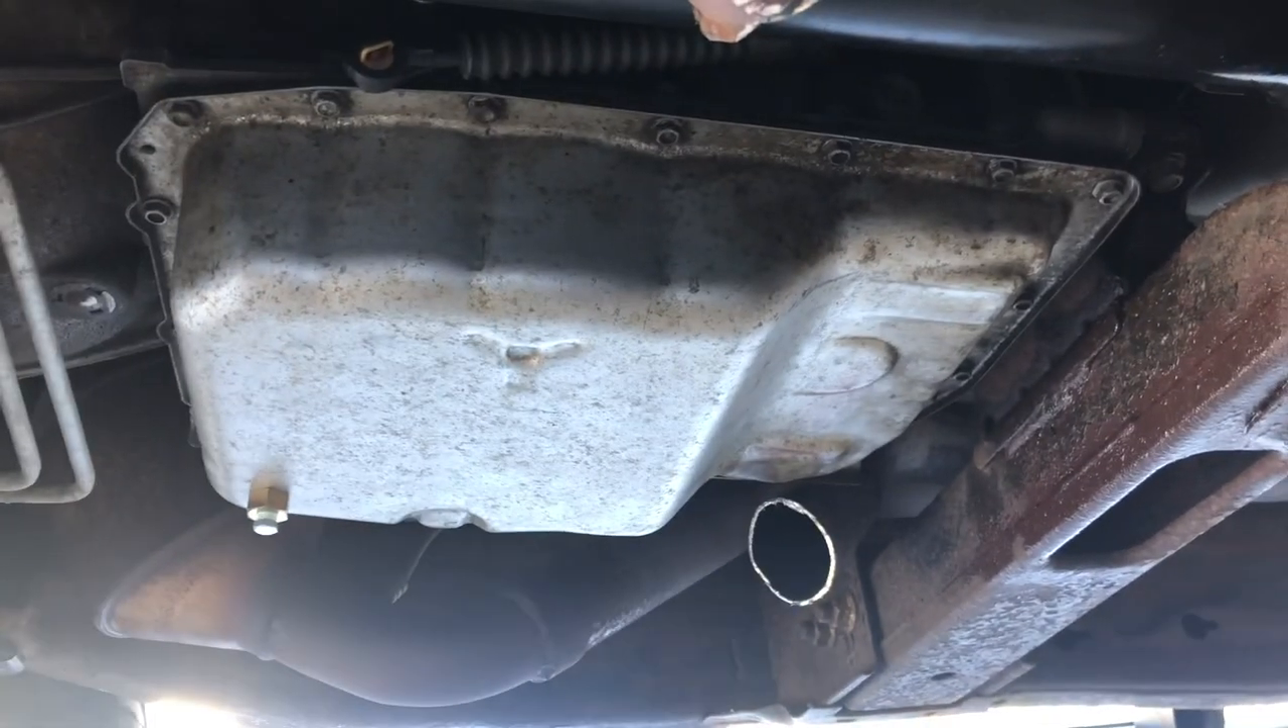So, the transmission pan is reinstalled. You can see we got the drain plug there.